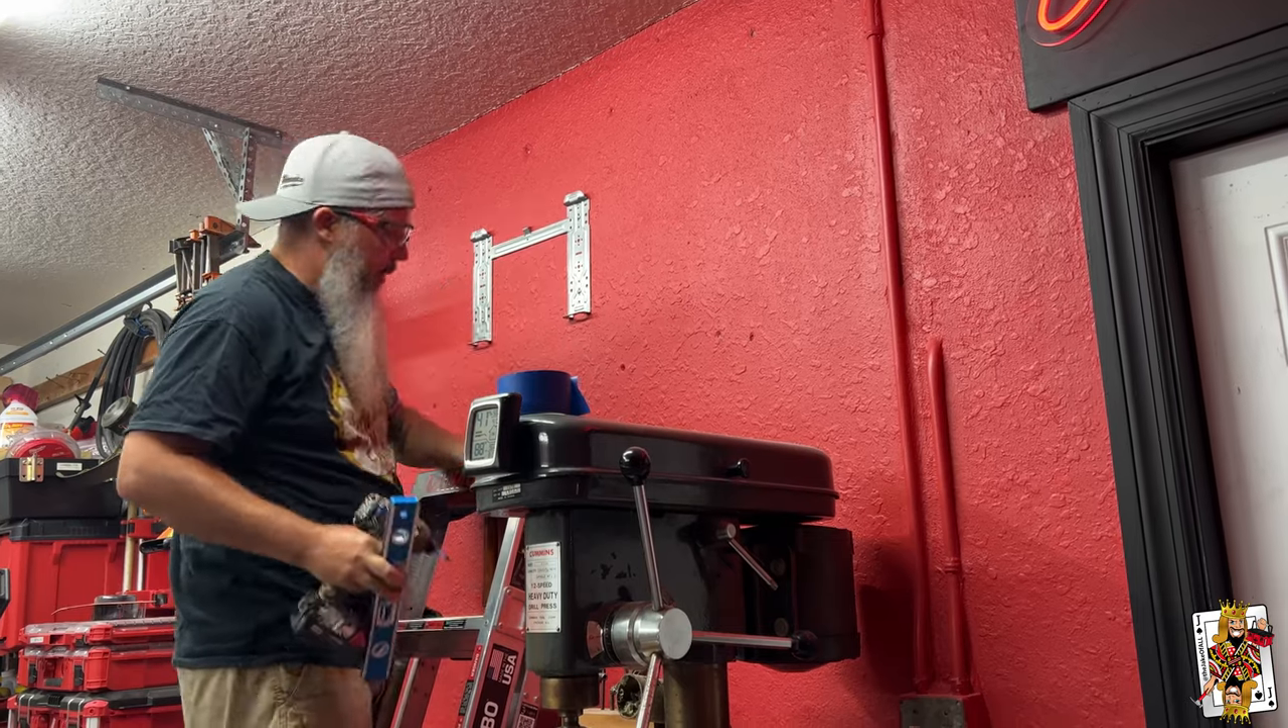So the wall mount bracket's up.